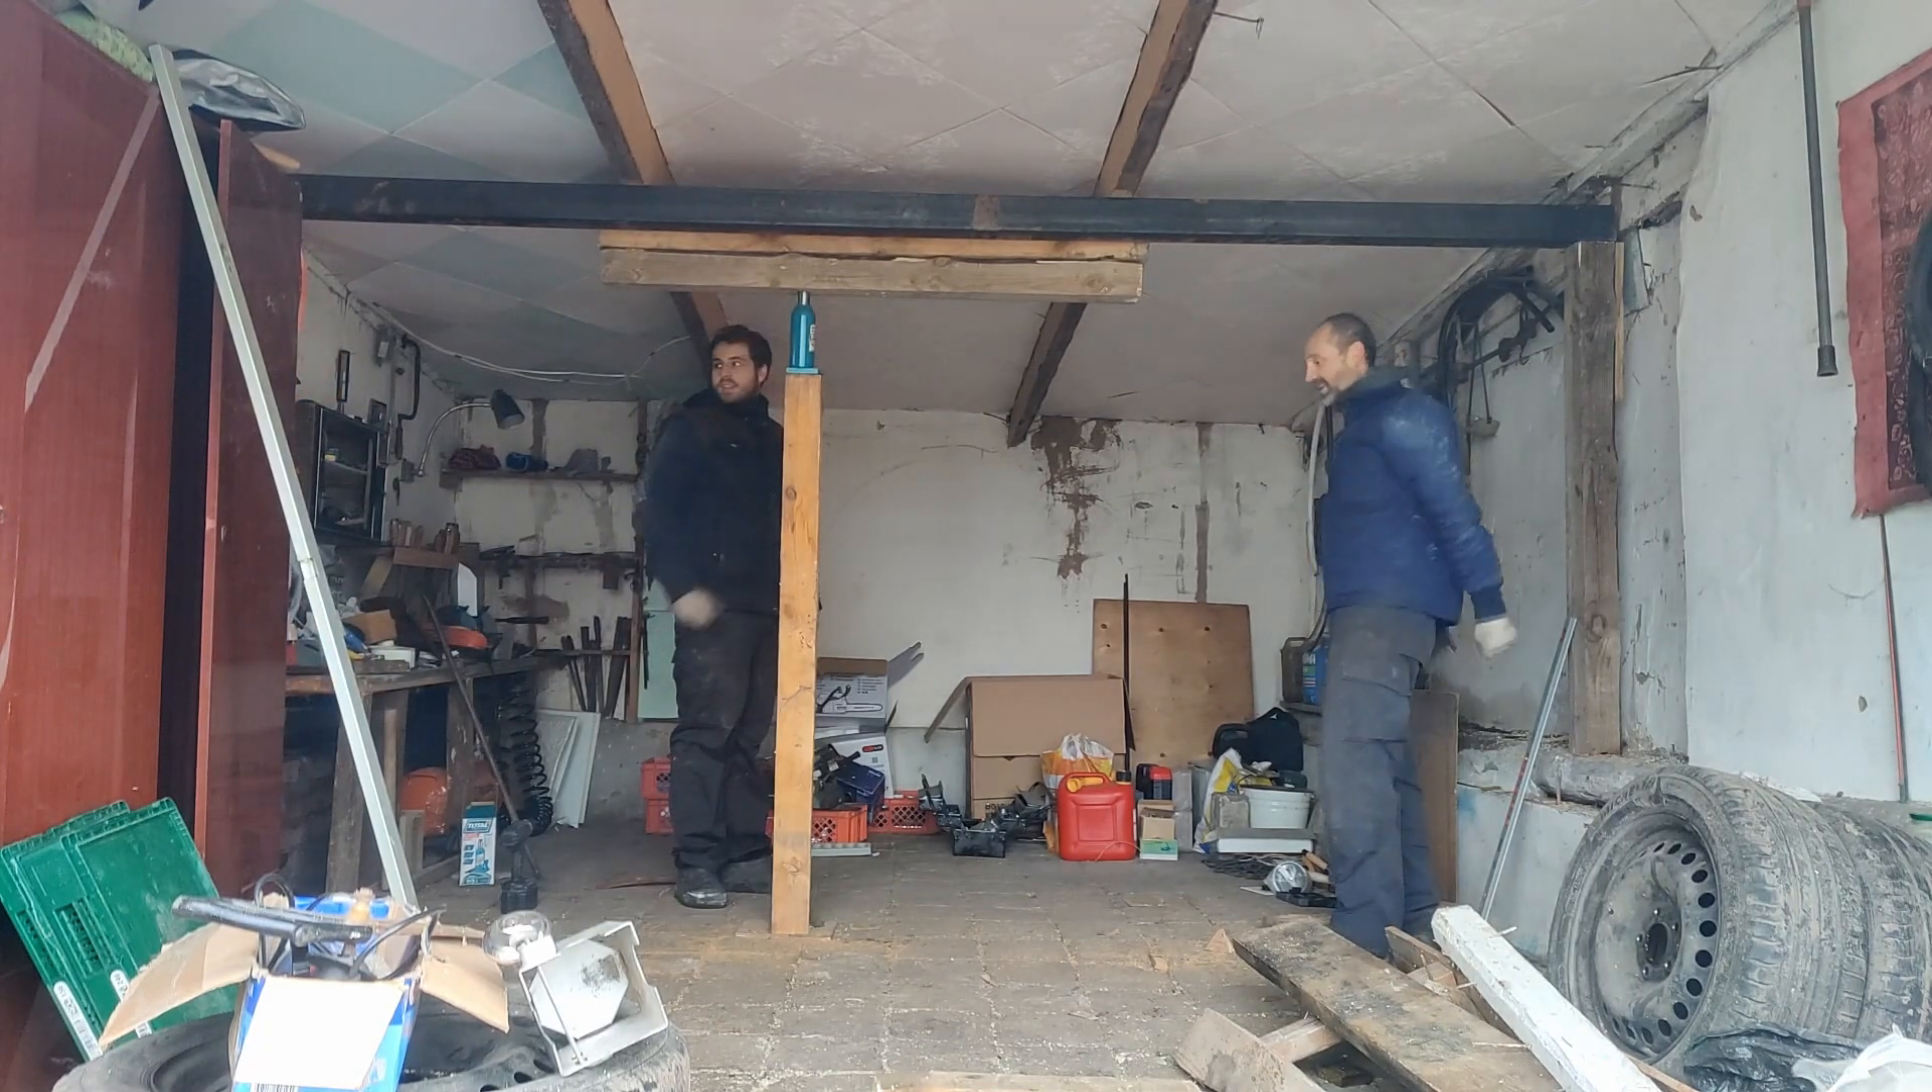So, Dach ist gestützt. Nur noch alles befestigen.